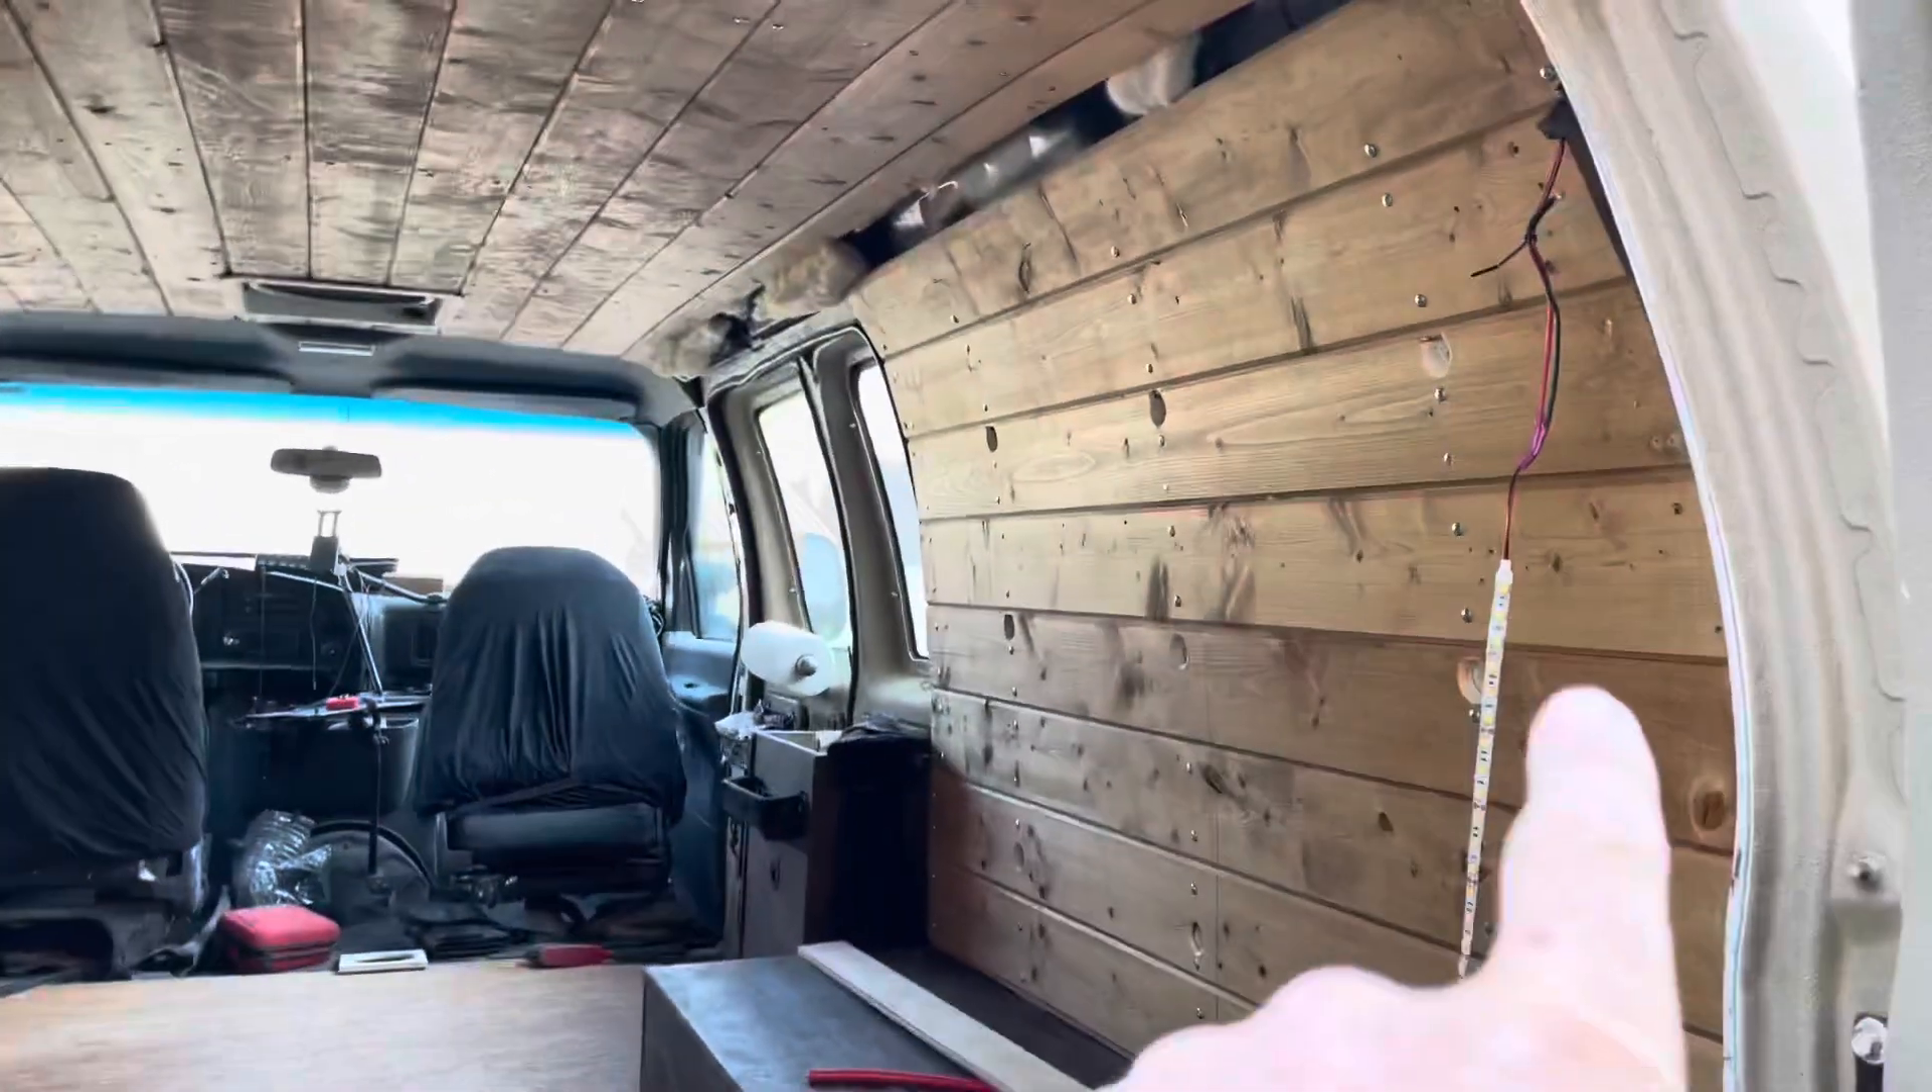All right, guys, so here's where we're at right now with the van. As you can see, we've got all the siding and we still need to do the trim pieces.